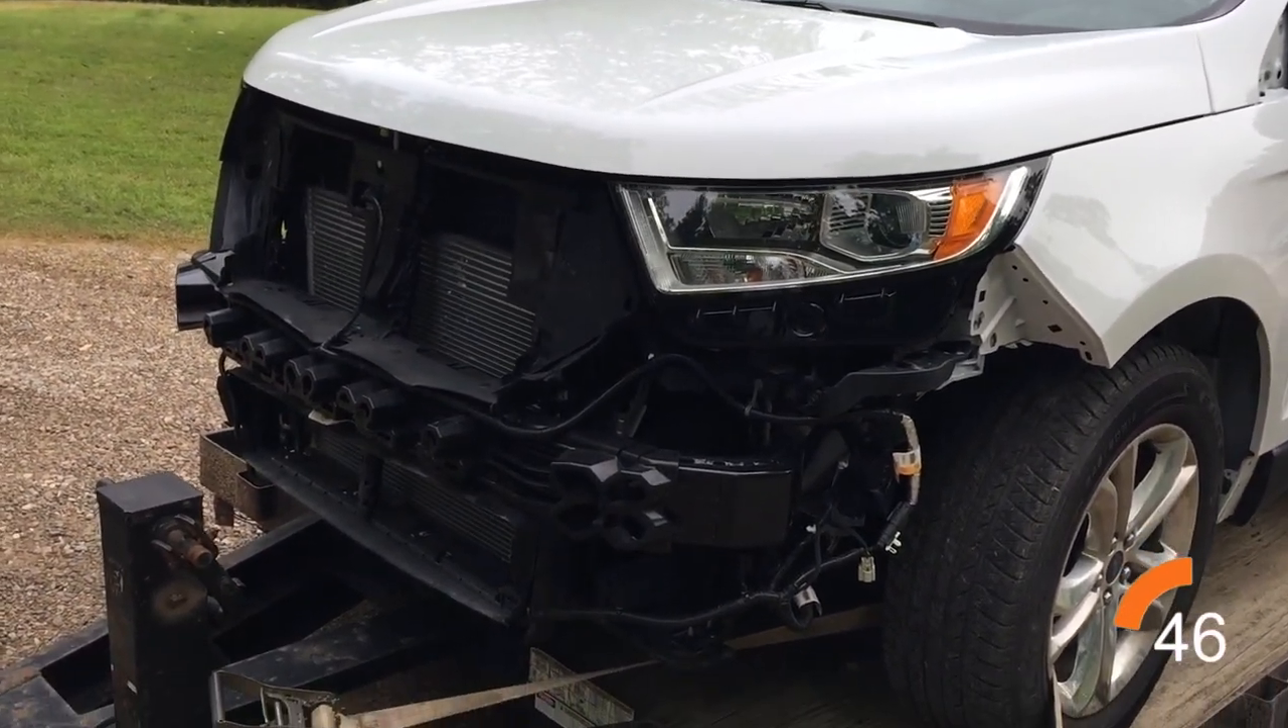I just have to put a few things together on the front bumper and get that installed.